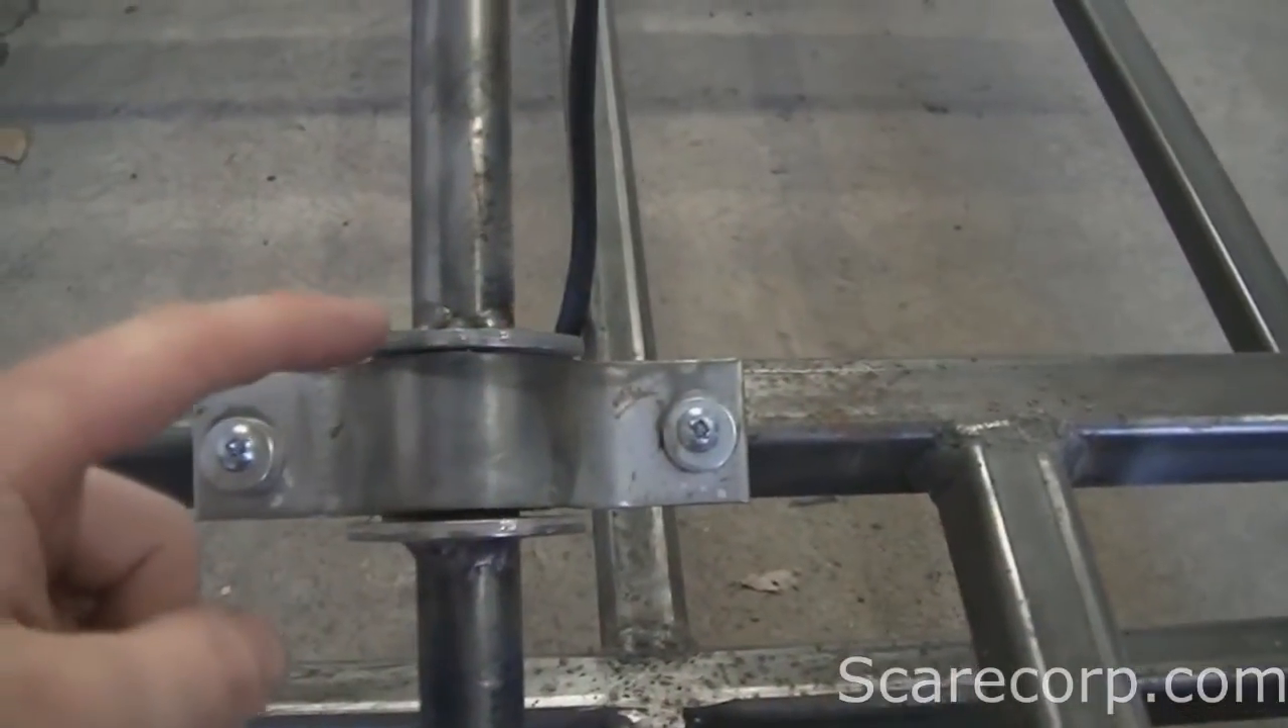And what I did is I have this kind of like a u-bracket here so I bolted that down that kept it from coming out.